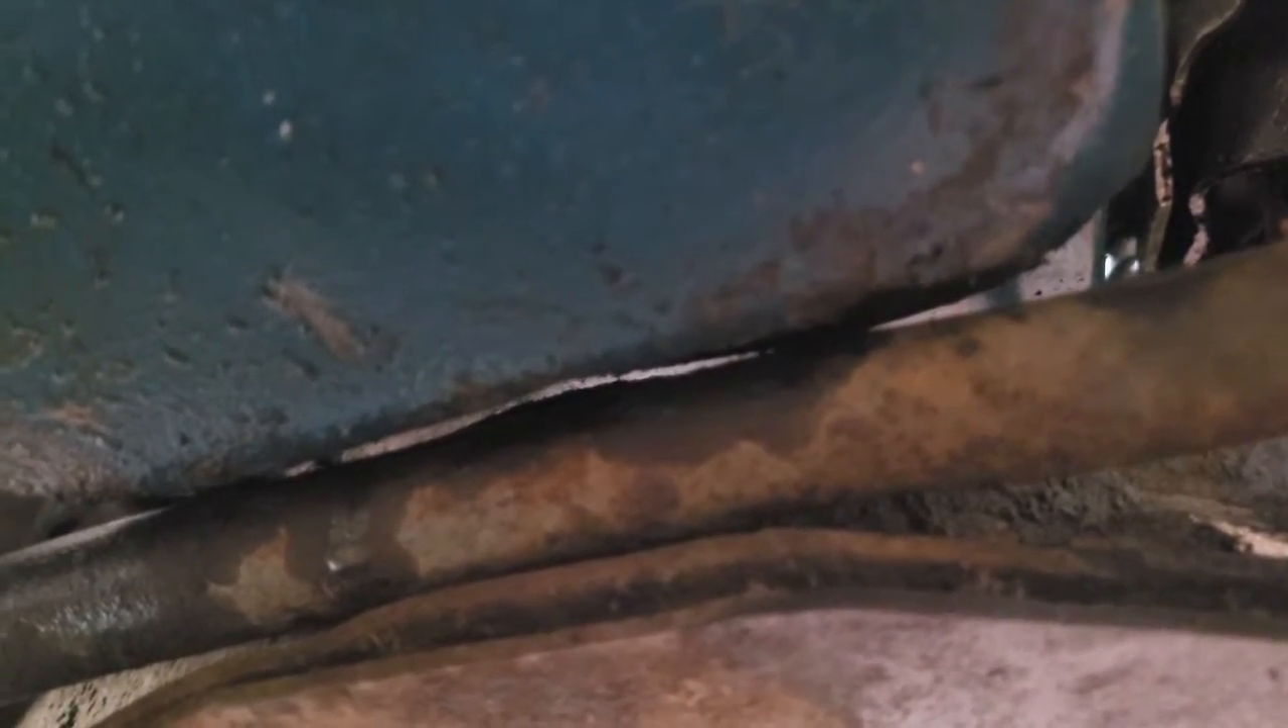We could see that the center link and the oil pan are virtually touching each other.